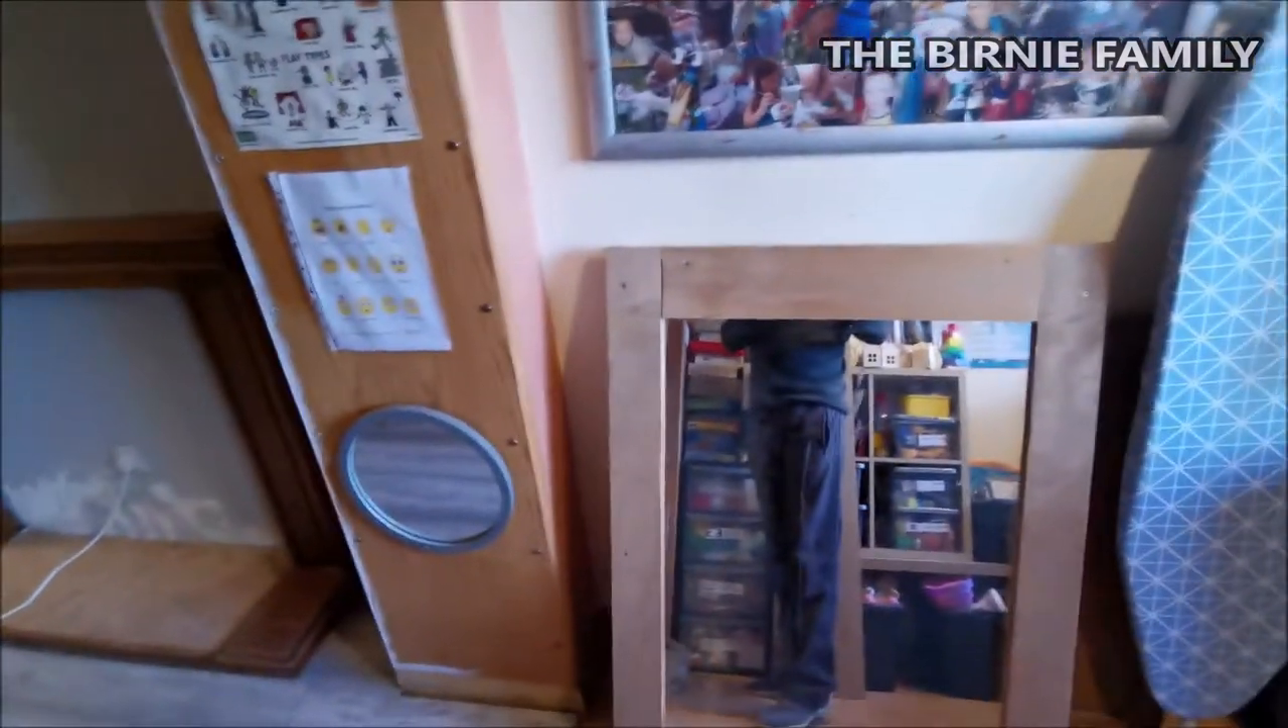And obviously guys we've still got this big mirror here to go back up as well.